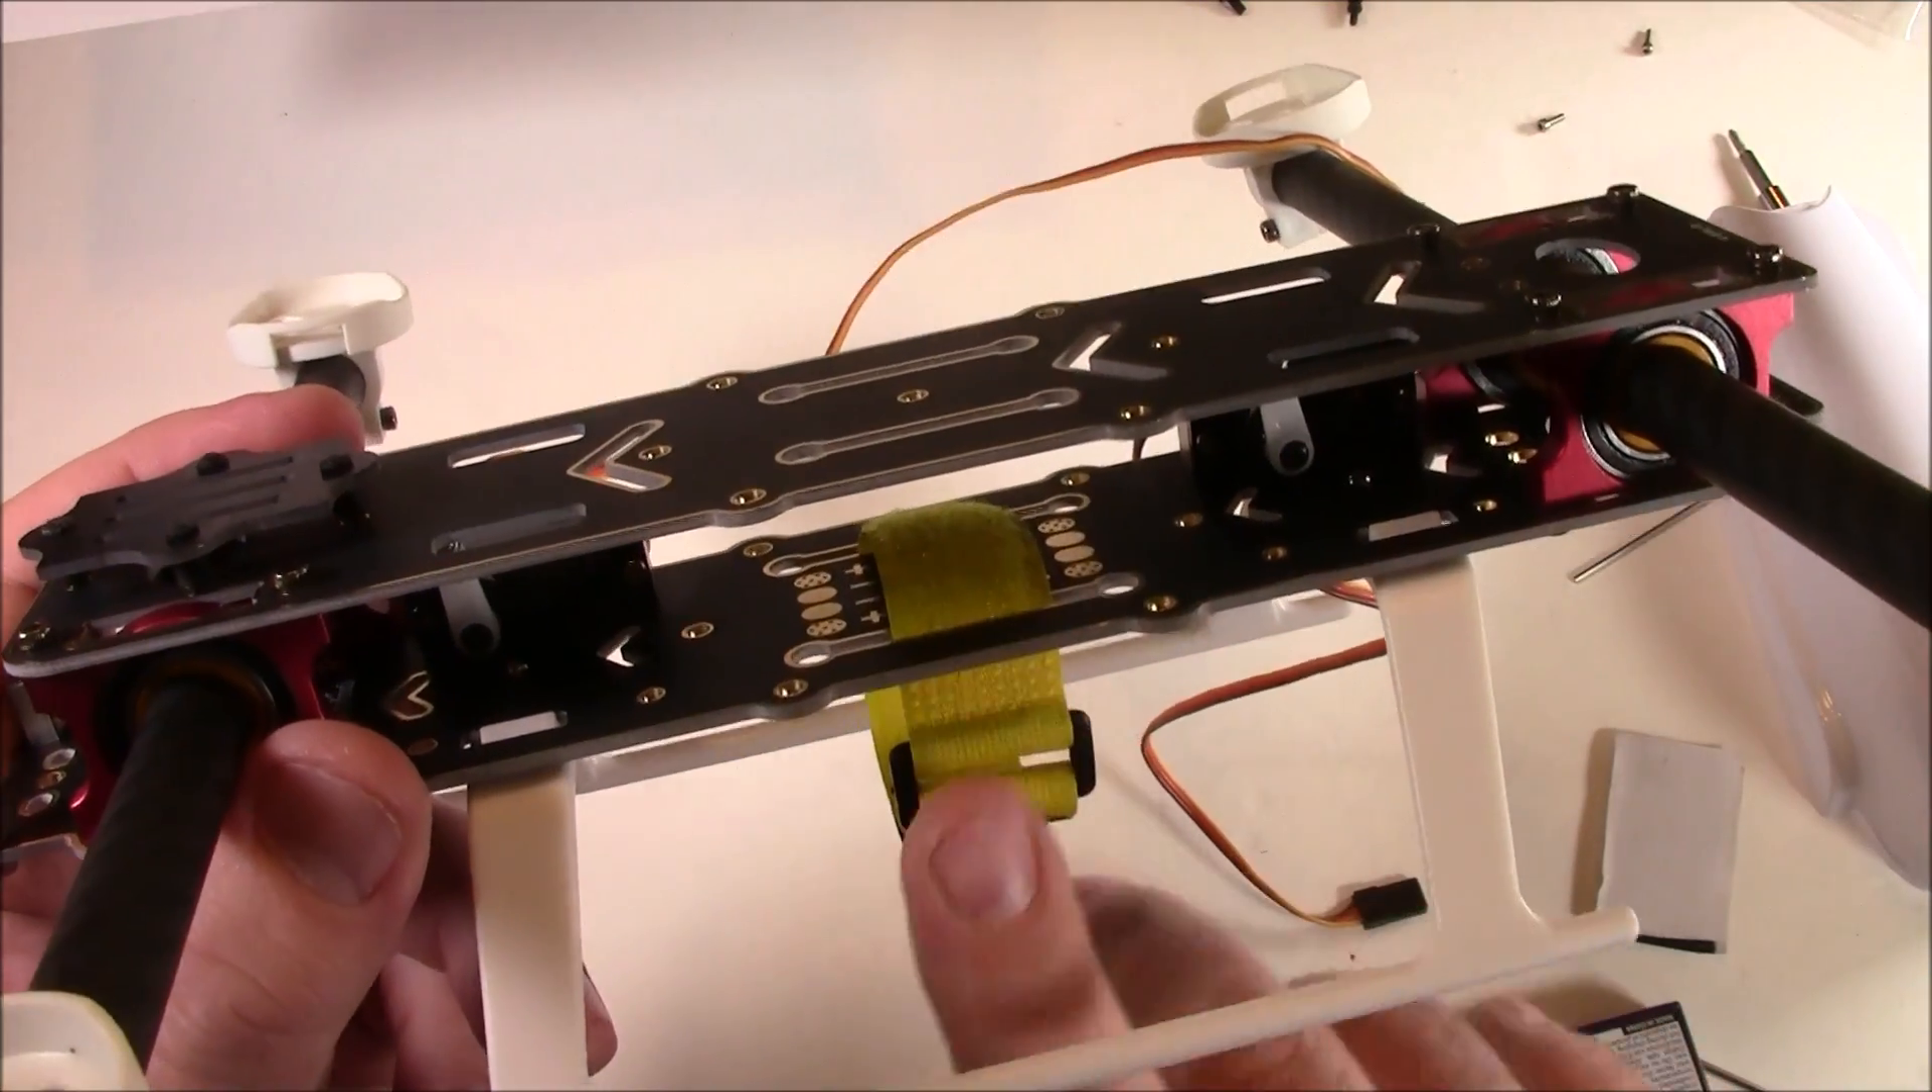So here it is with the landing gear on and the battery strap in place and the top plate on.